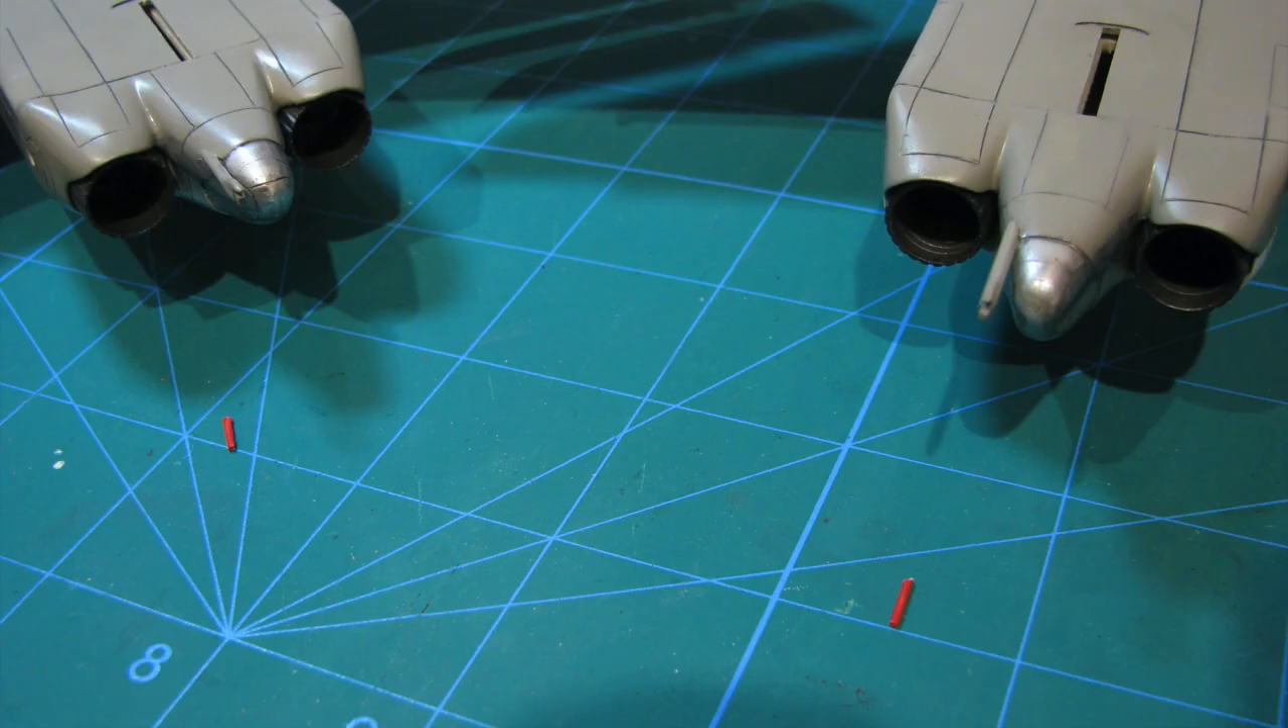I glued the exhausts into their openings on both planes.